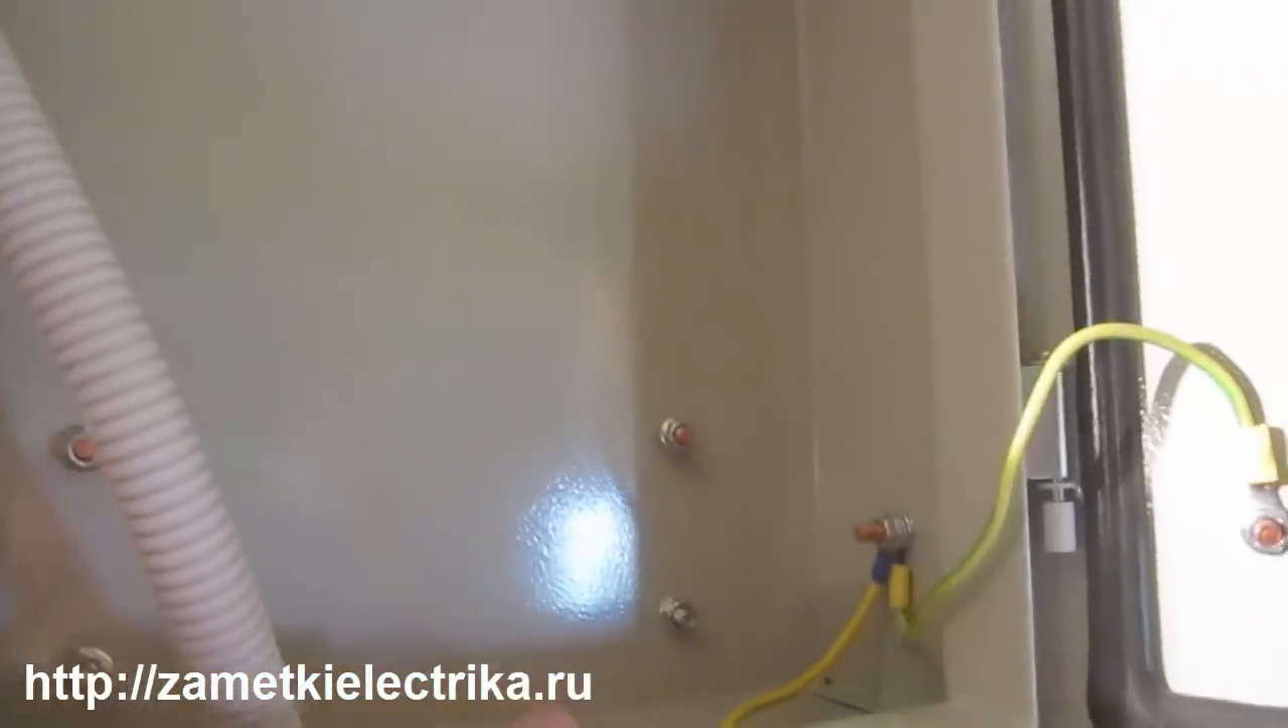Так, пока еще не установил раму с устройствами.